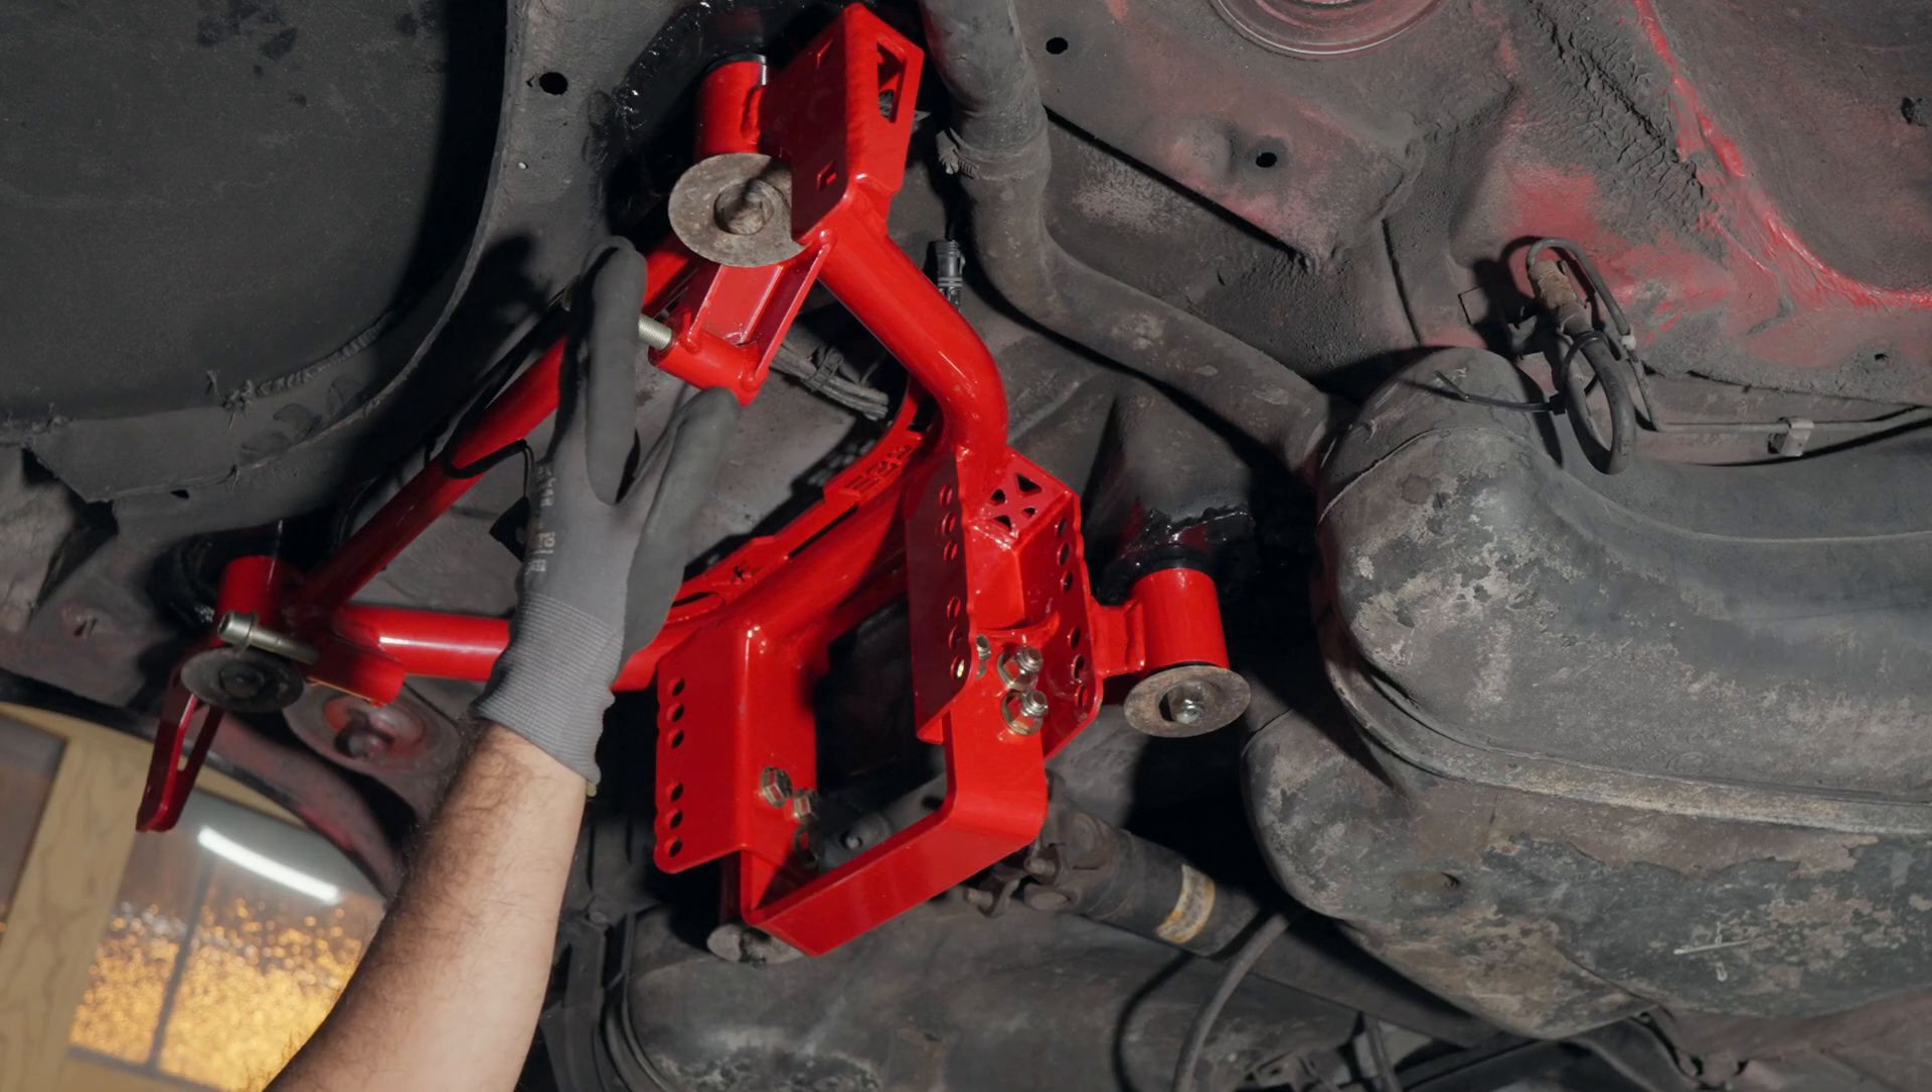So here we installed the rear subframe.